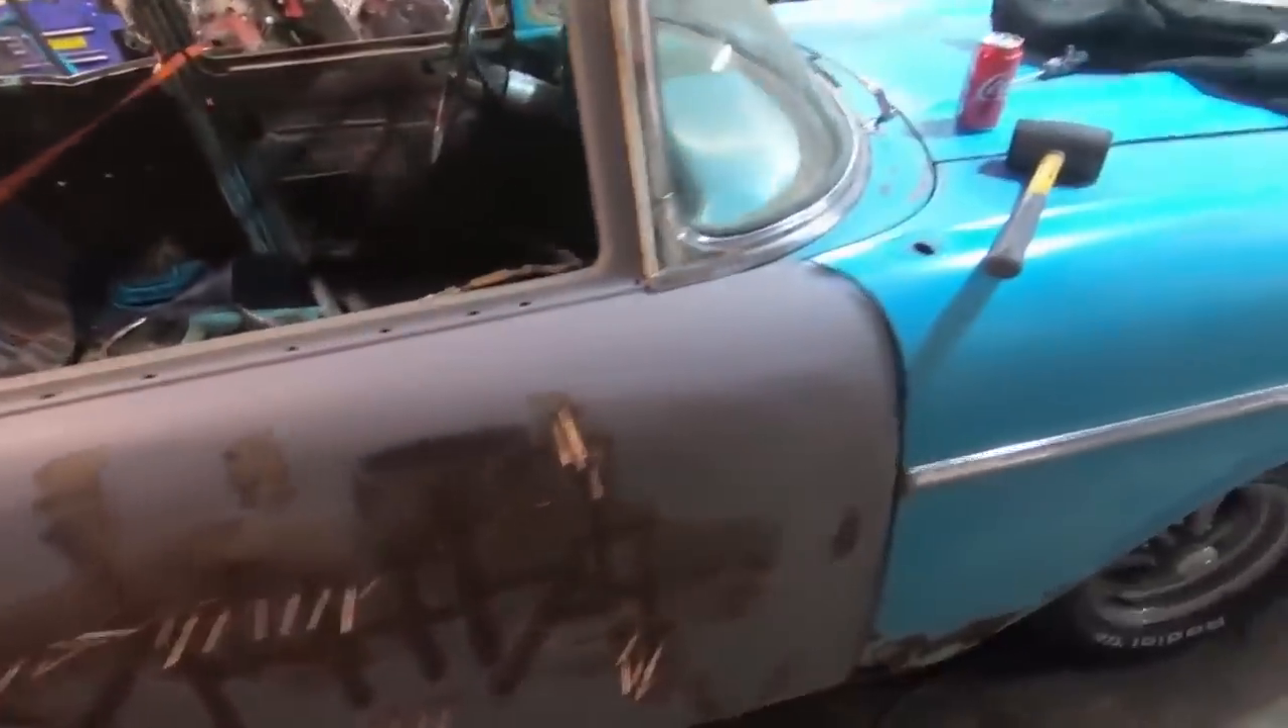A little more progress. So, I got the door on.